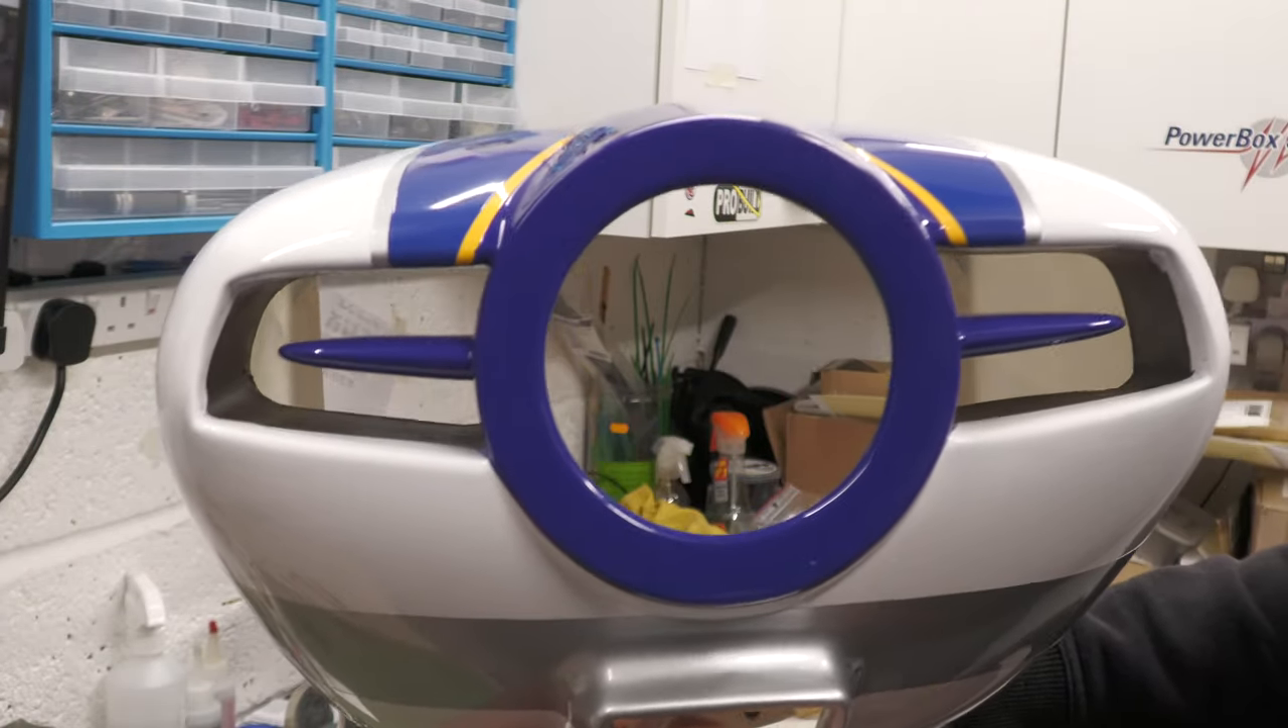And then from the front, you can see you've now got nice air deflectors going in, and also makes it a nice tidy finish.